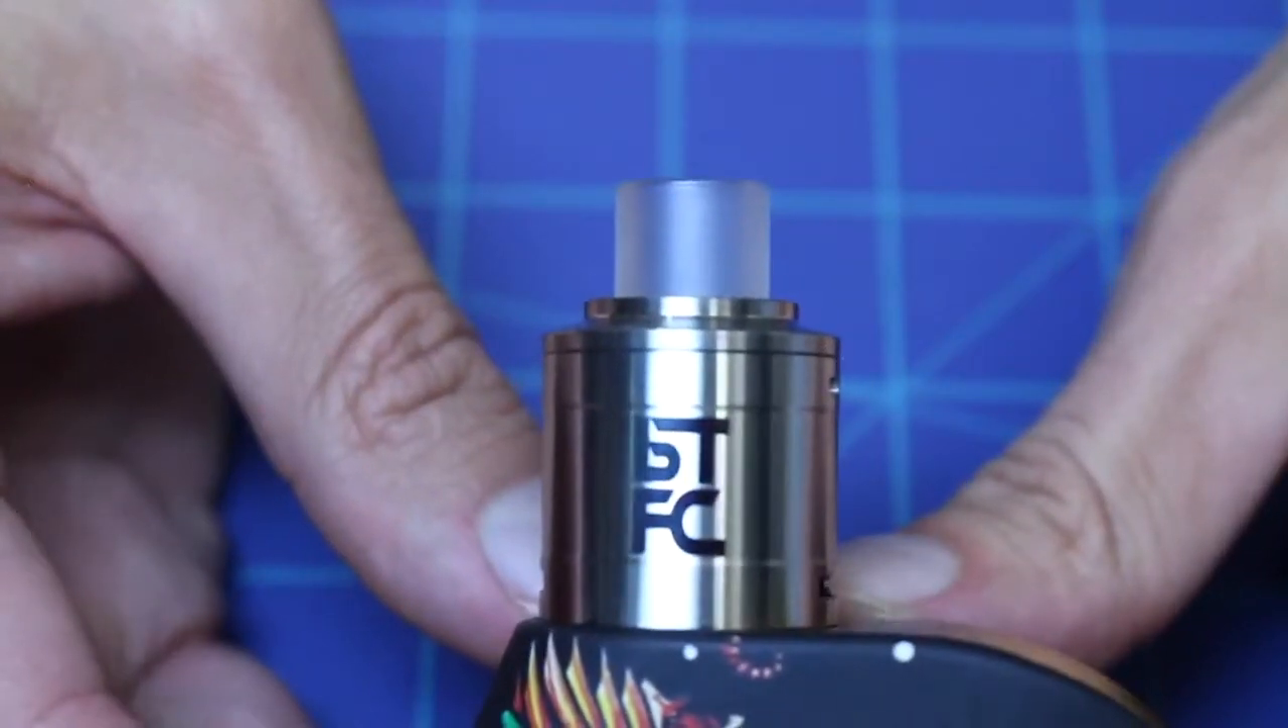The frosted tip doesn't sit flush with the protruding metal on the top cap, so it affects the aesthetics a bit.